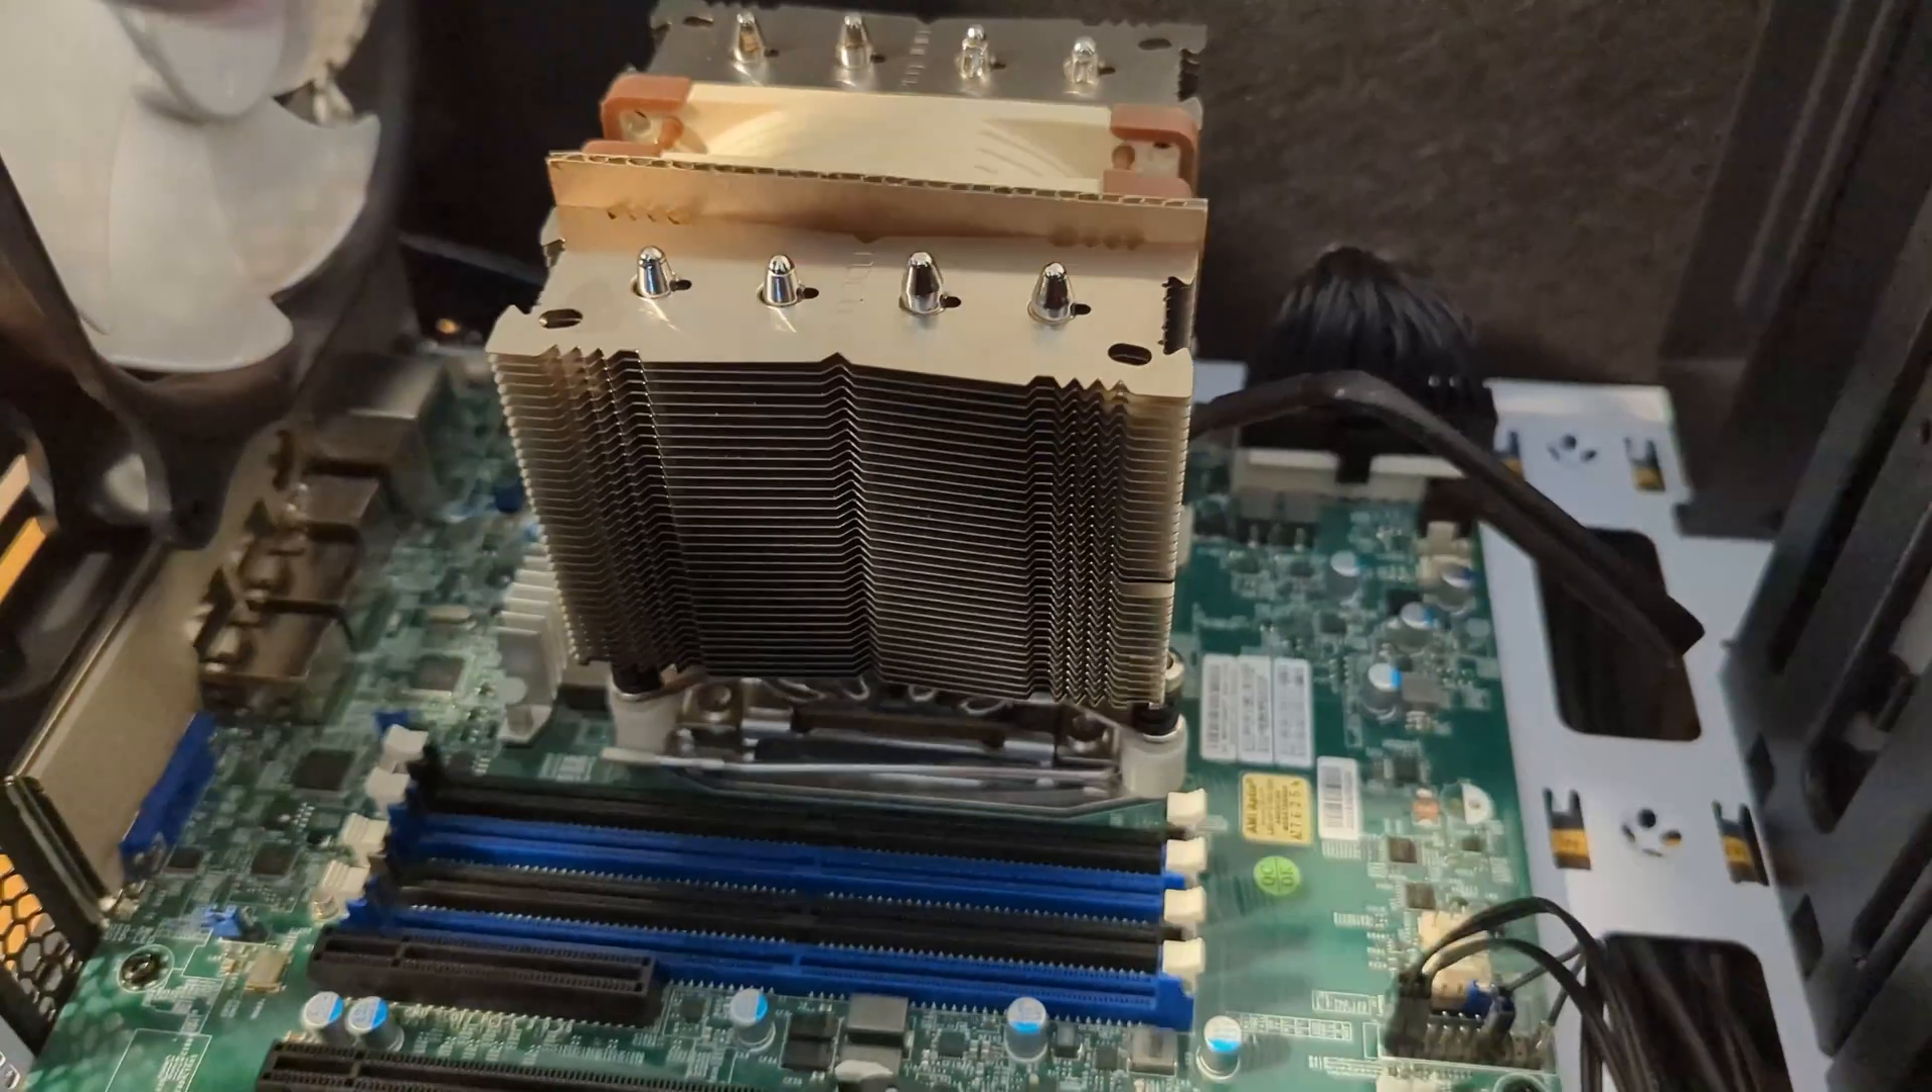There's this cardboard protector to remove.